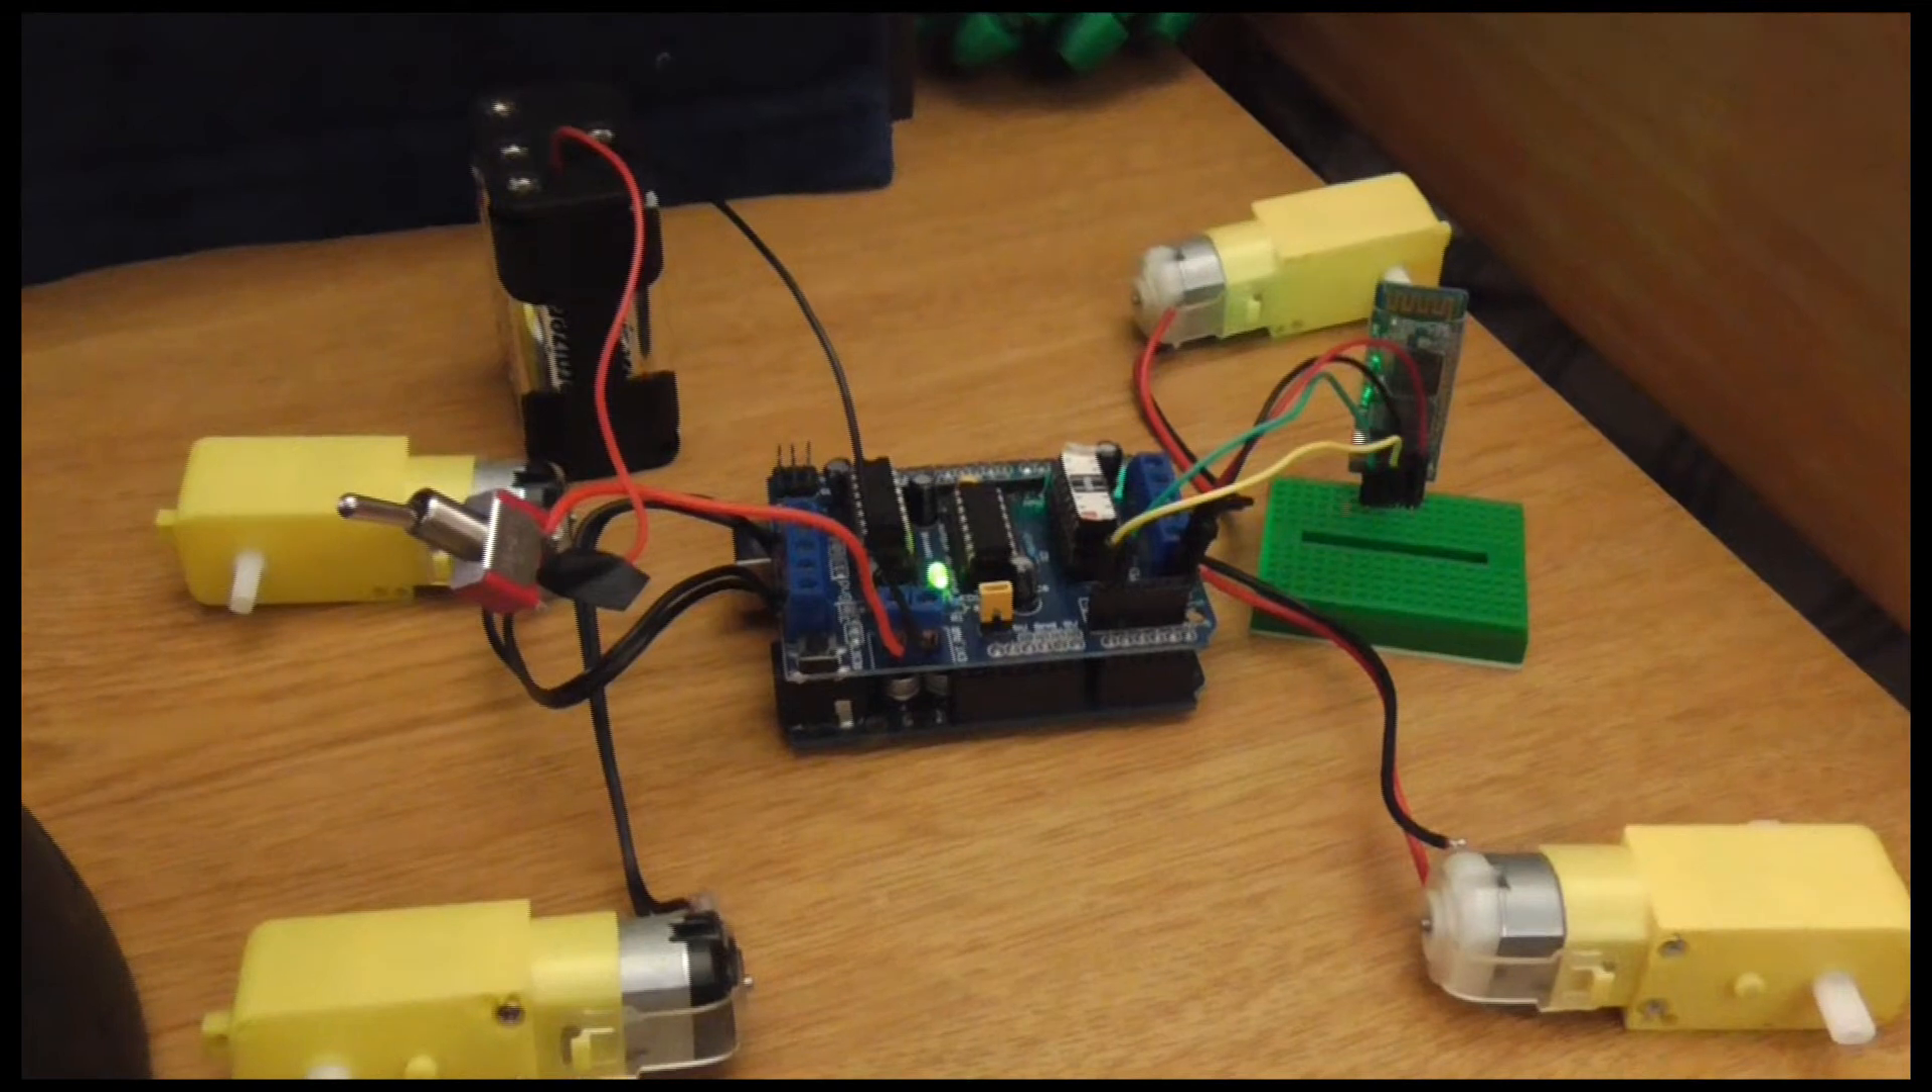The battery on the robot is plugged in and turned on. We're separated from USB.